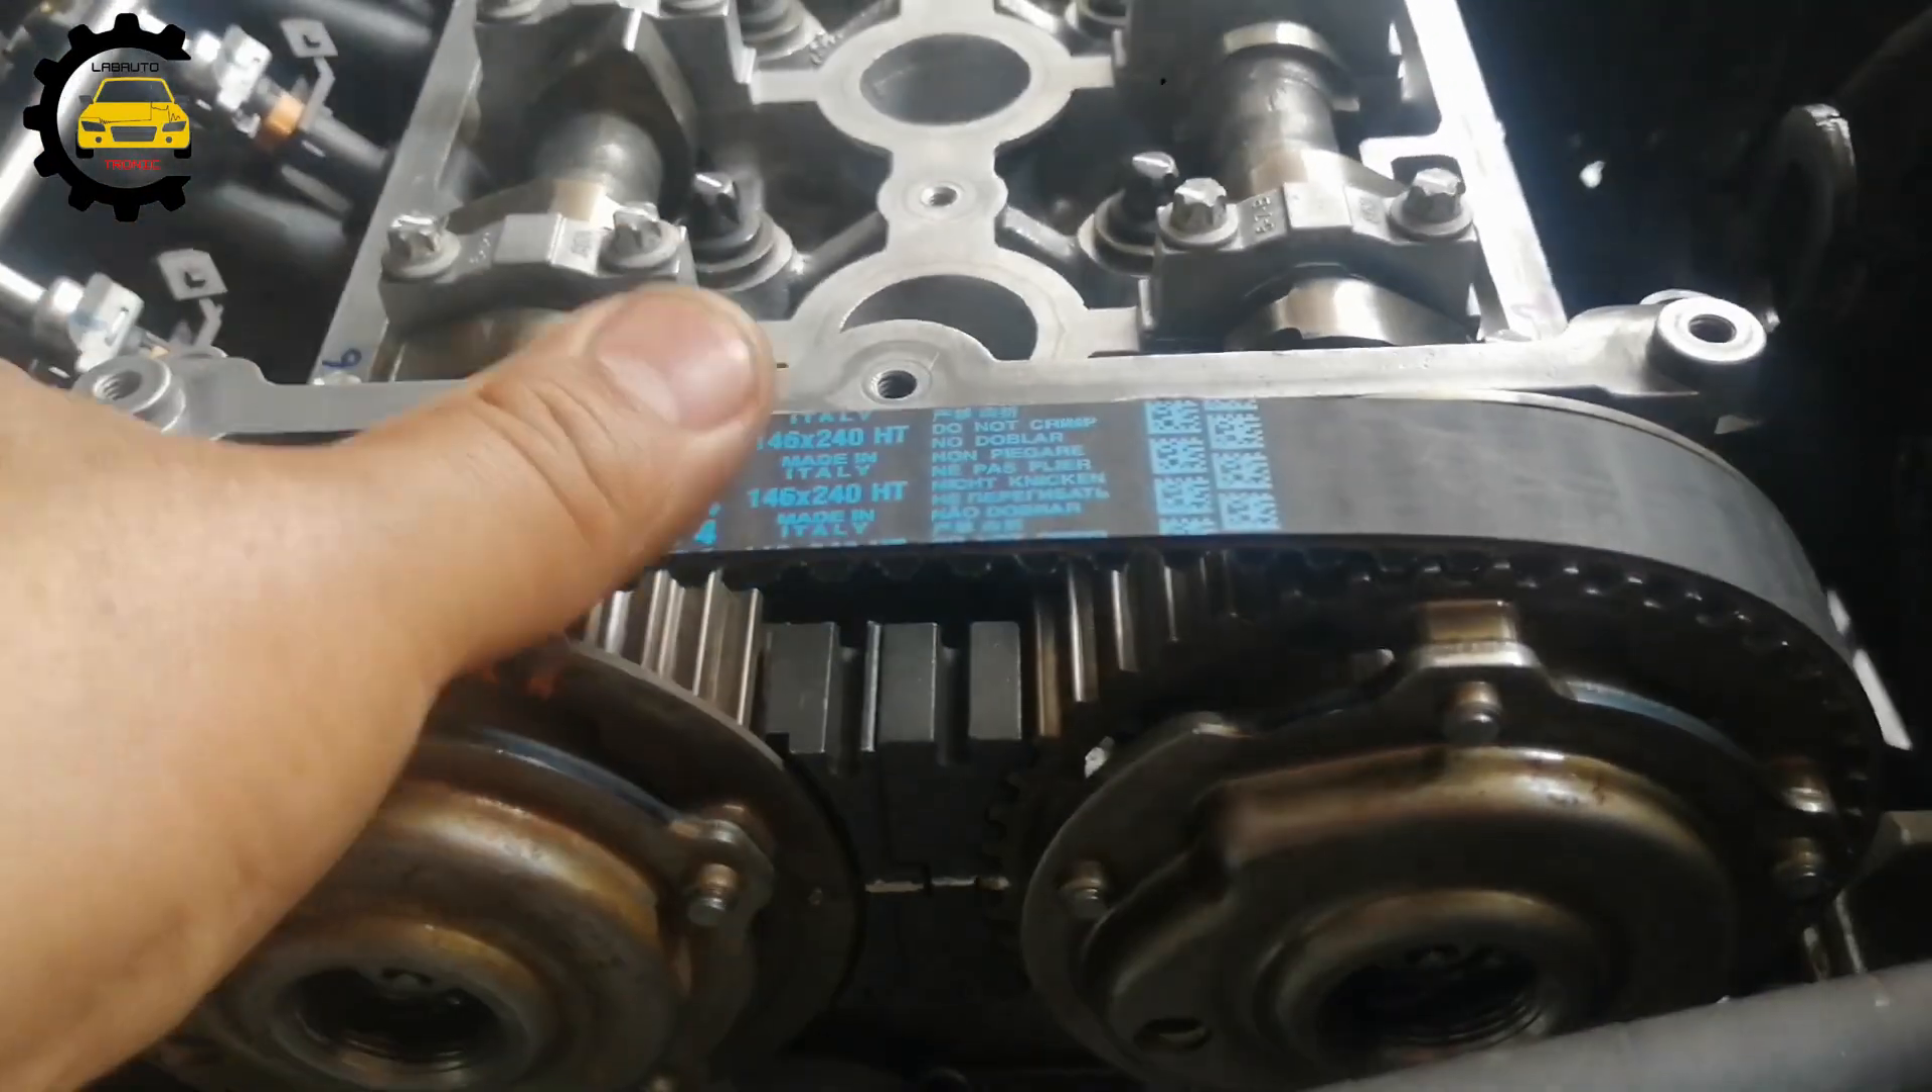Está colocada ya la correa de la distribución. Está ahí. Ya le vamos a hacer el ajuste.